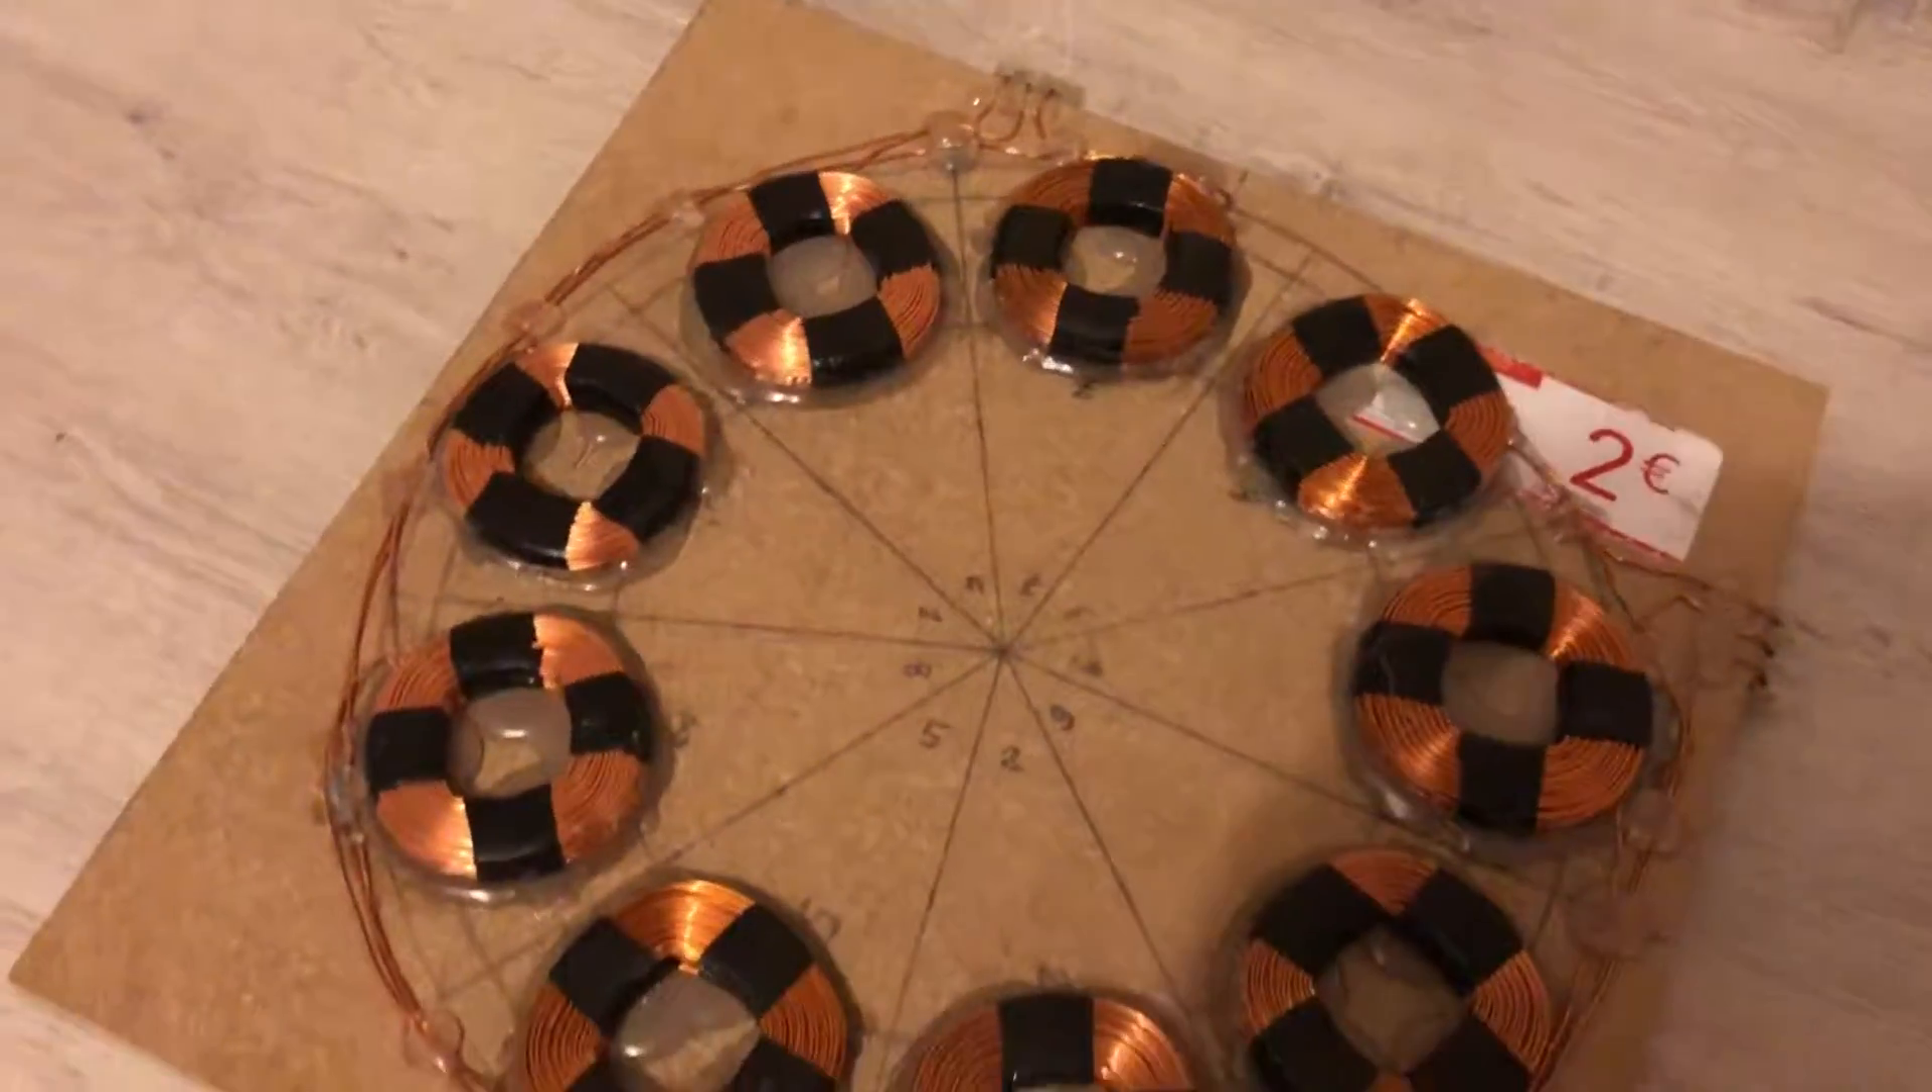J'ai fini le stator voilà vous voyez j'ai collé toutes les bobines dessus voilà je les ai câblées.